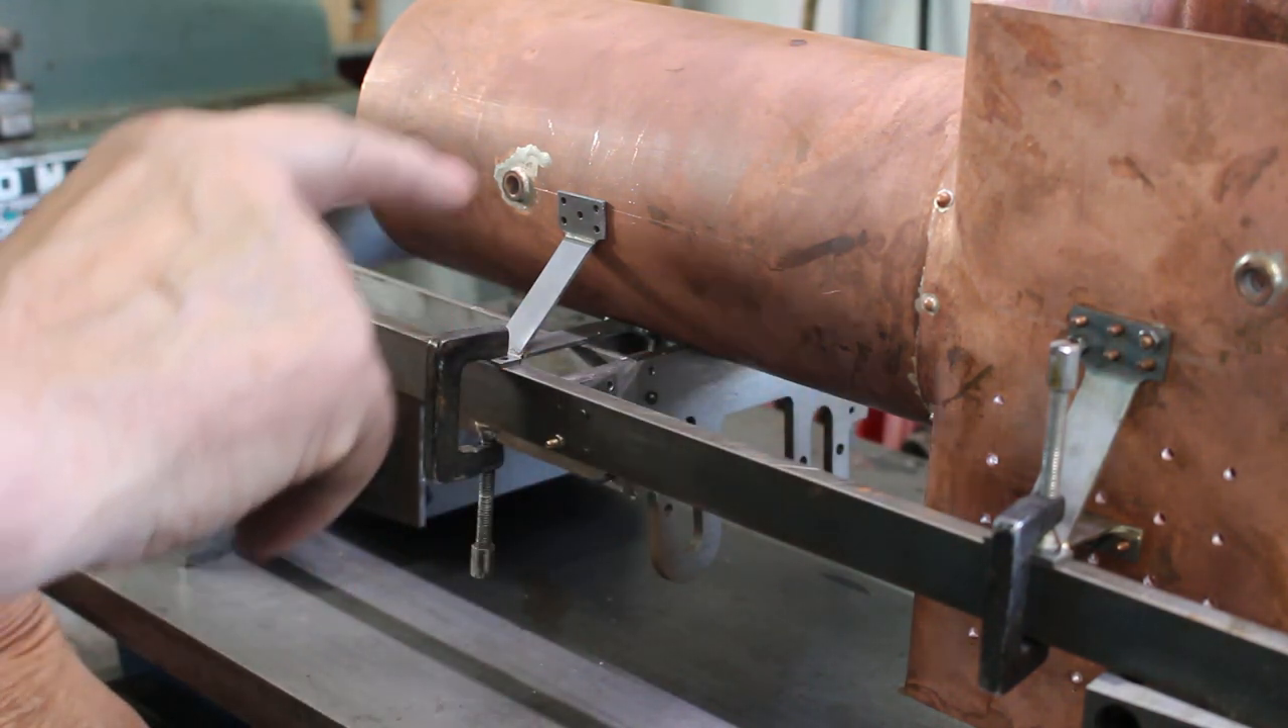The rear boiler support brackets which I made earlier are just bolted on to the boiler barrel.